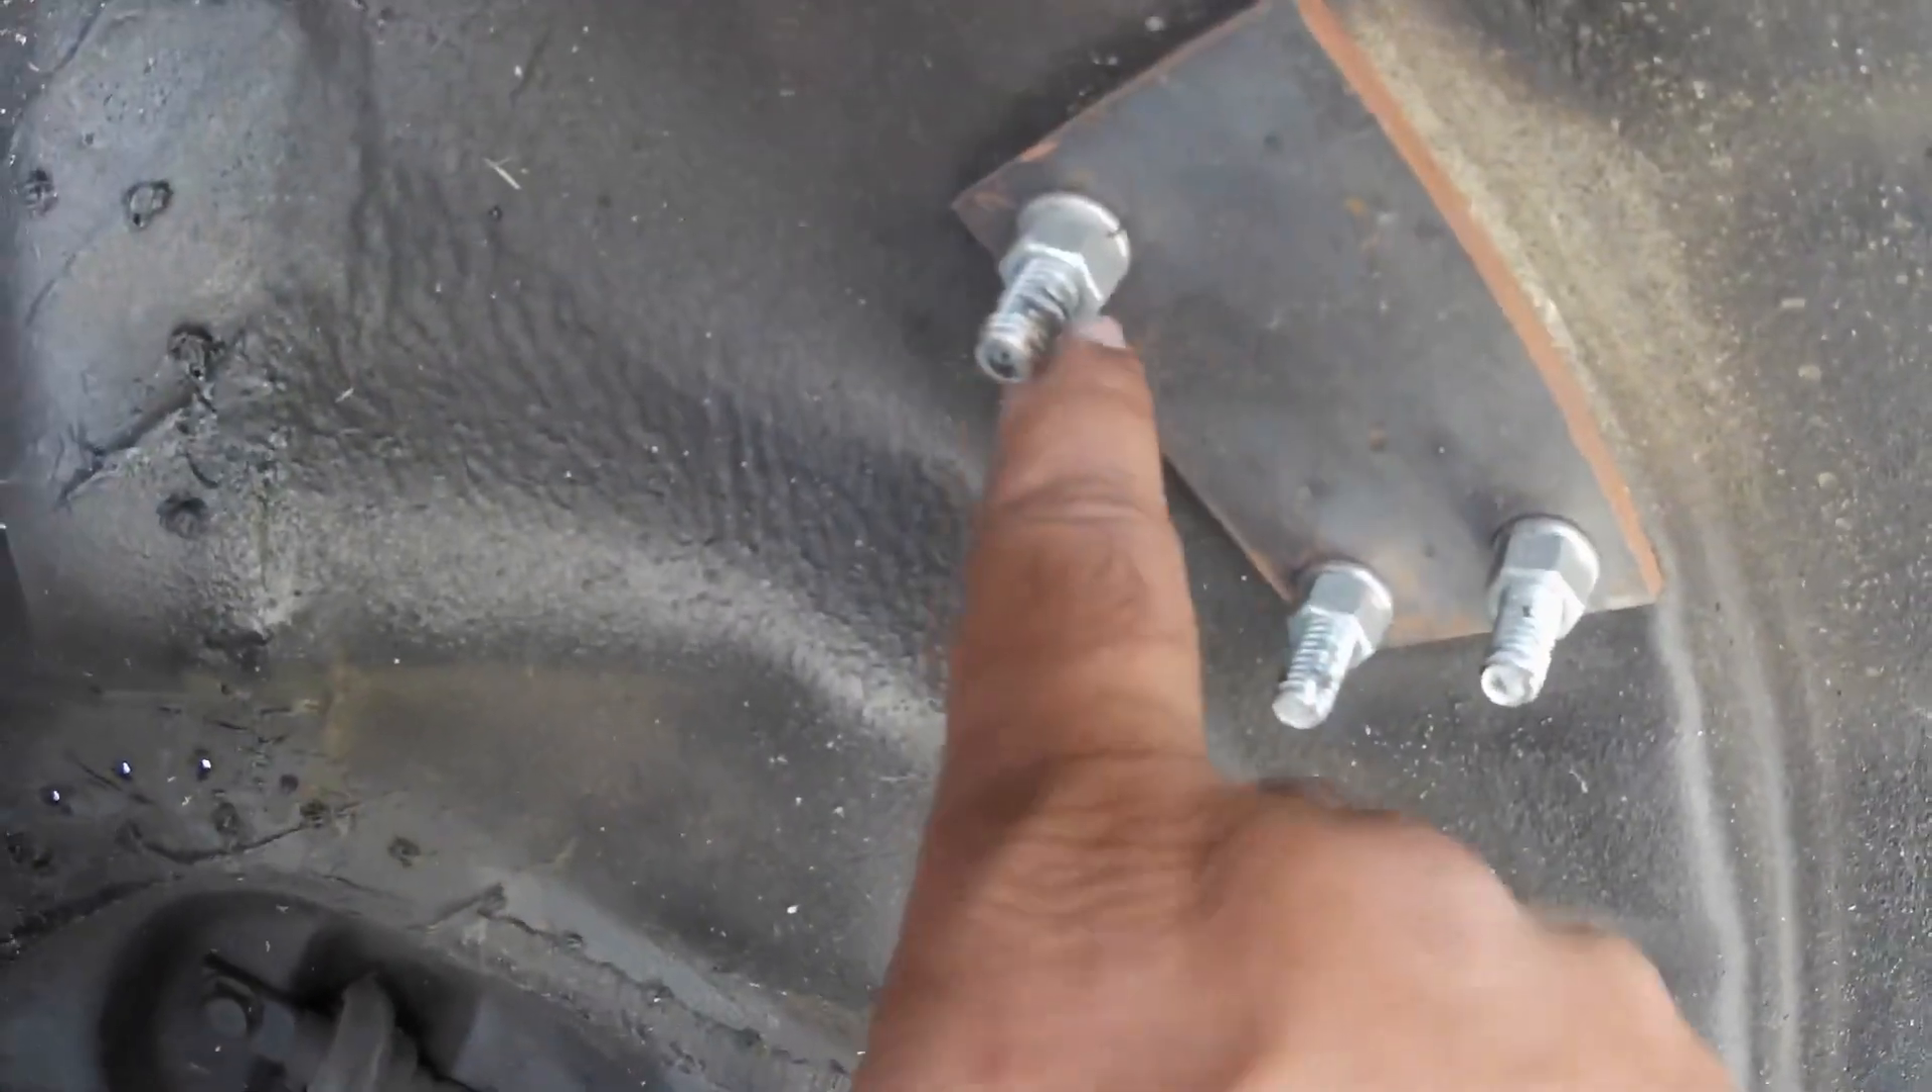You can see right in here is where the bolts are going down and inside the wheel well this is where they're coming out they stick out a pretty good amount.